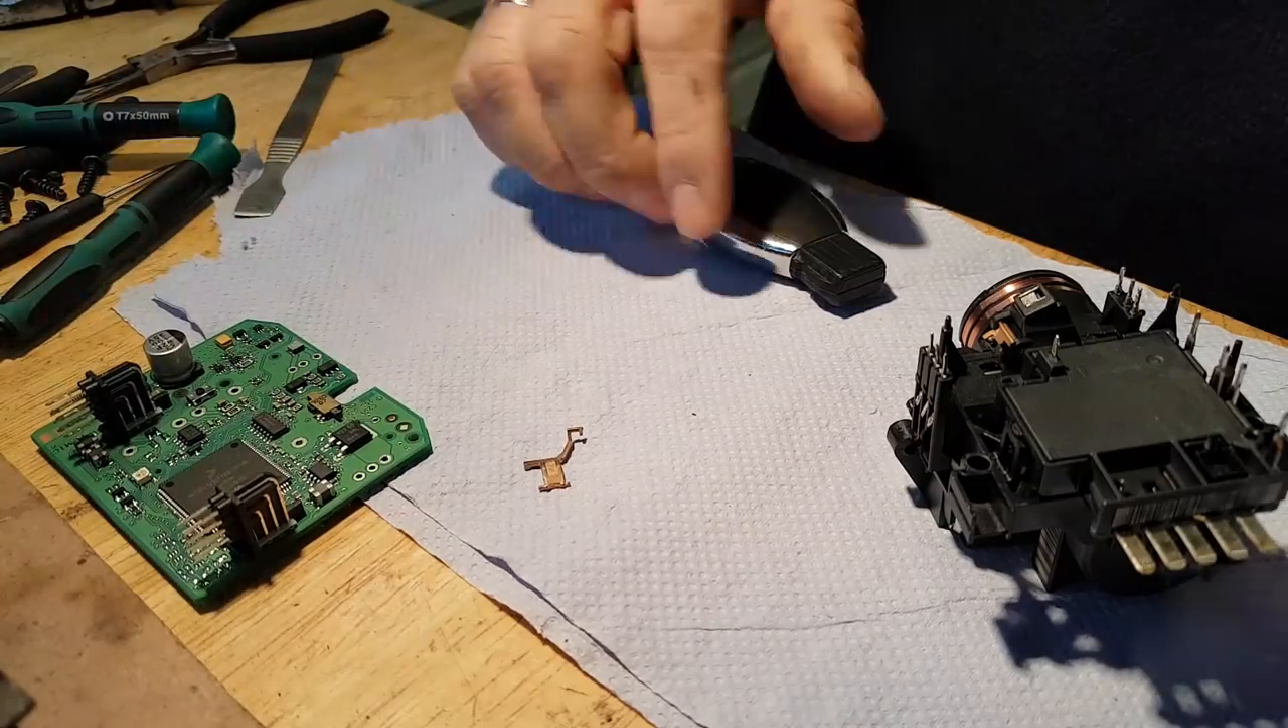So i have removed the electronic side from the mechanical side.